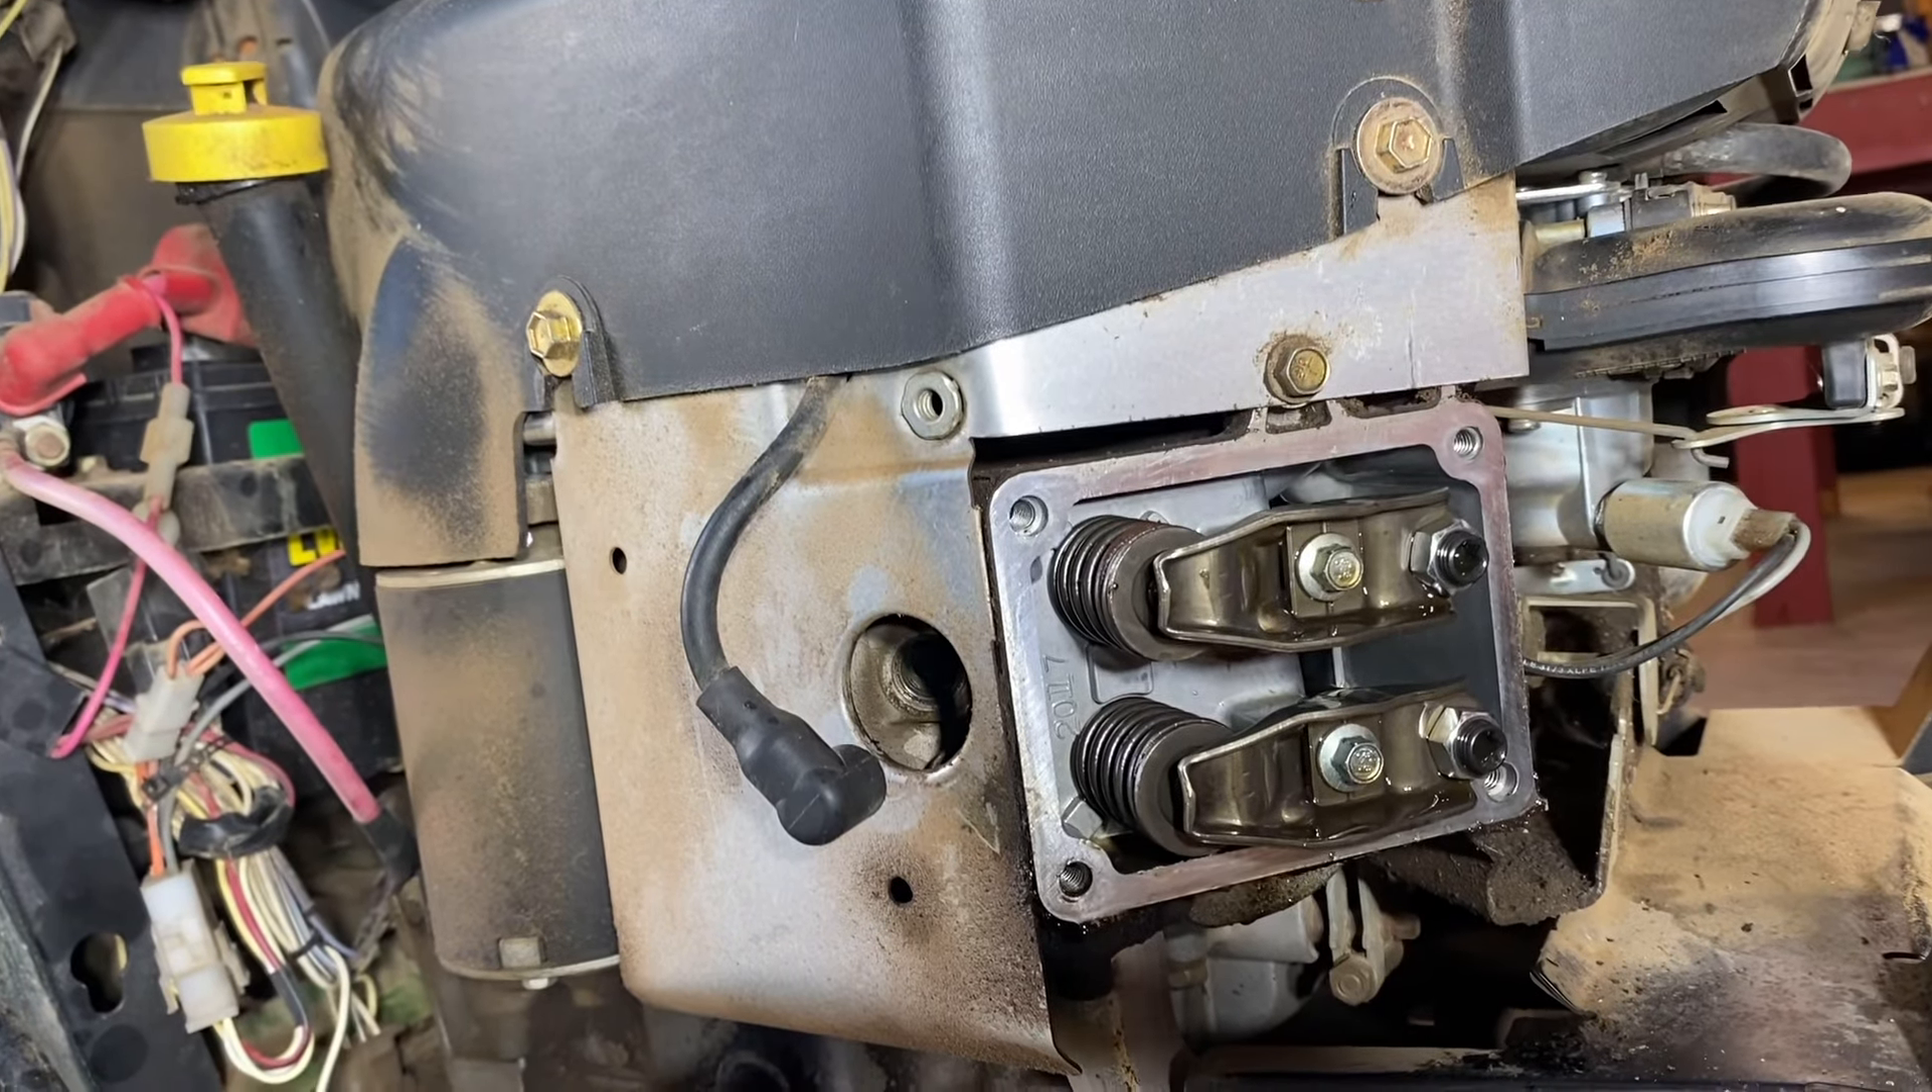All right, now we got the valve cover off.